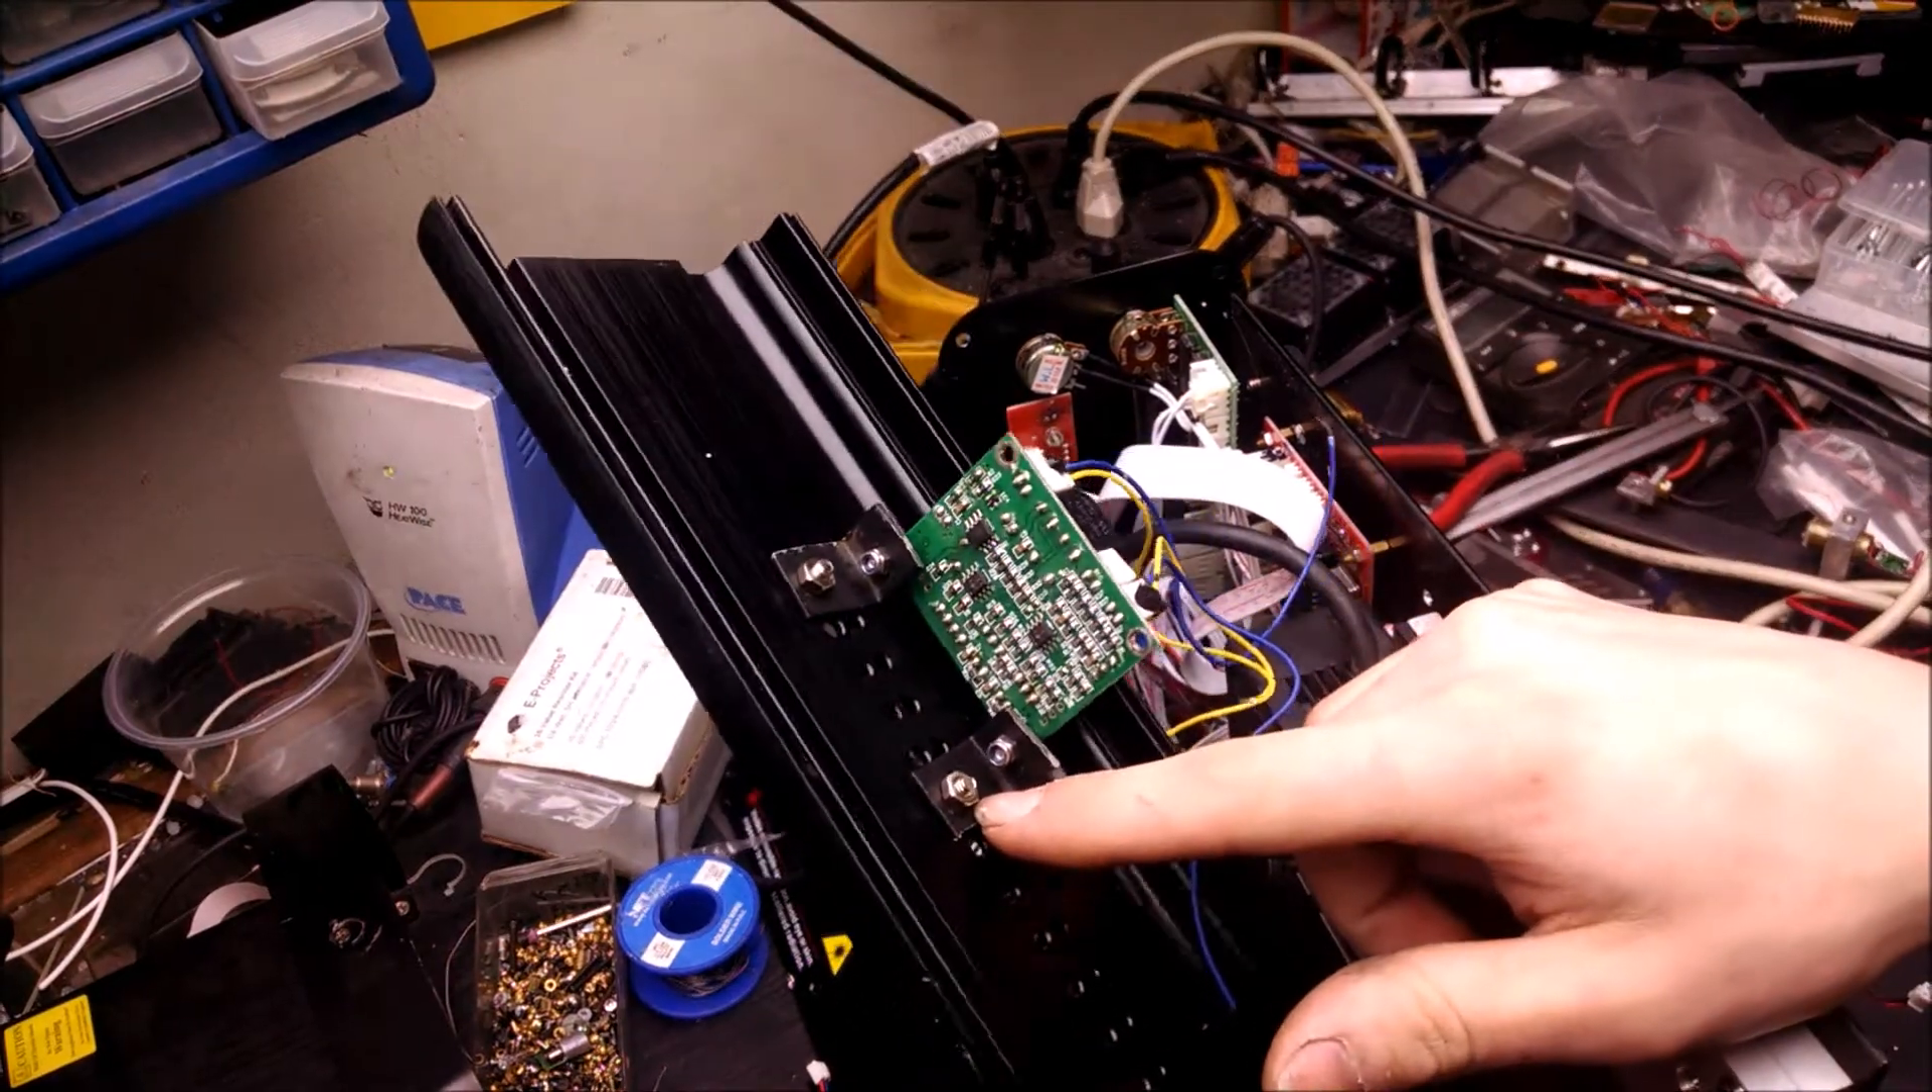I have taken and secured the blue laser driver down, using these small L brackets that I made up pieces of metal.